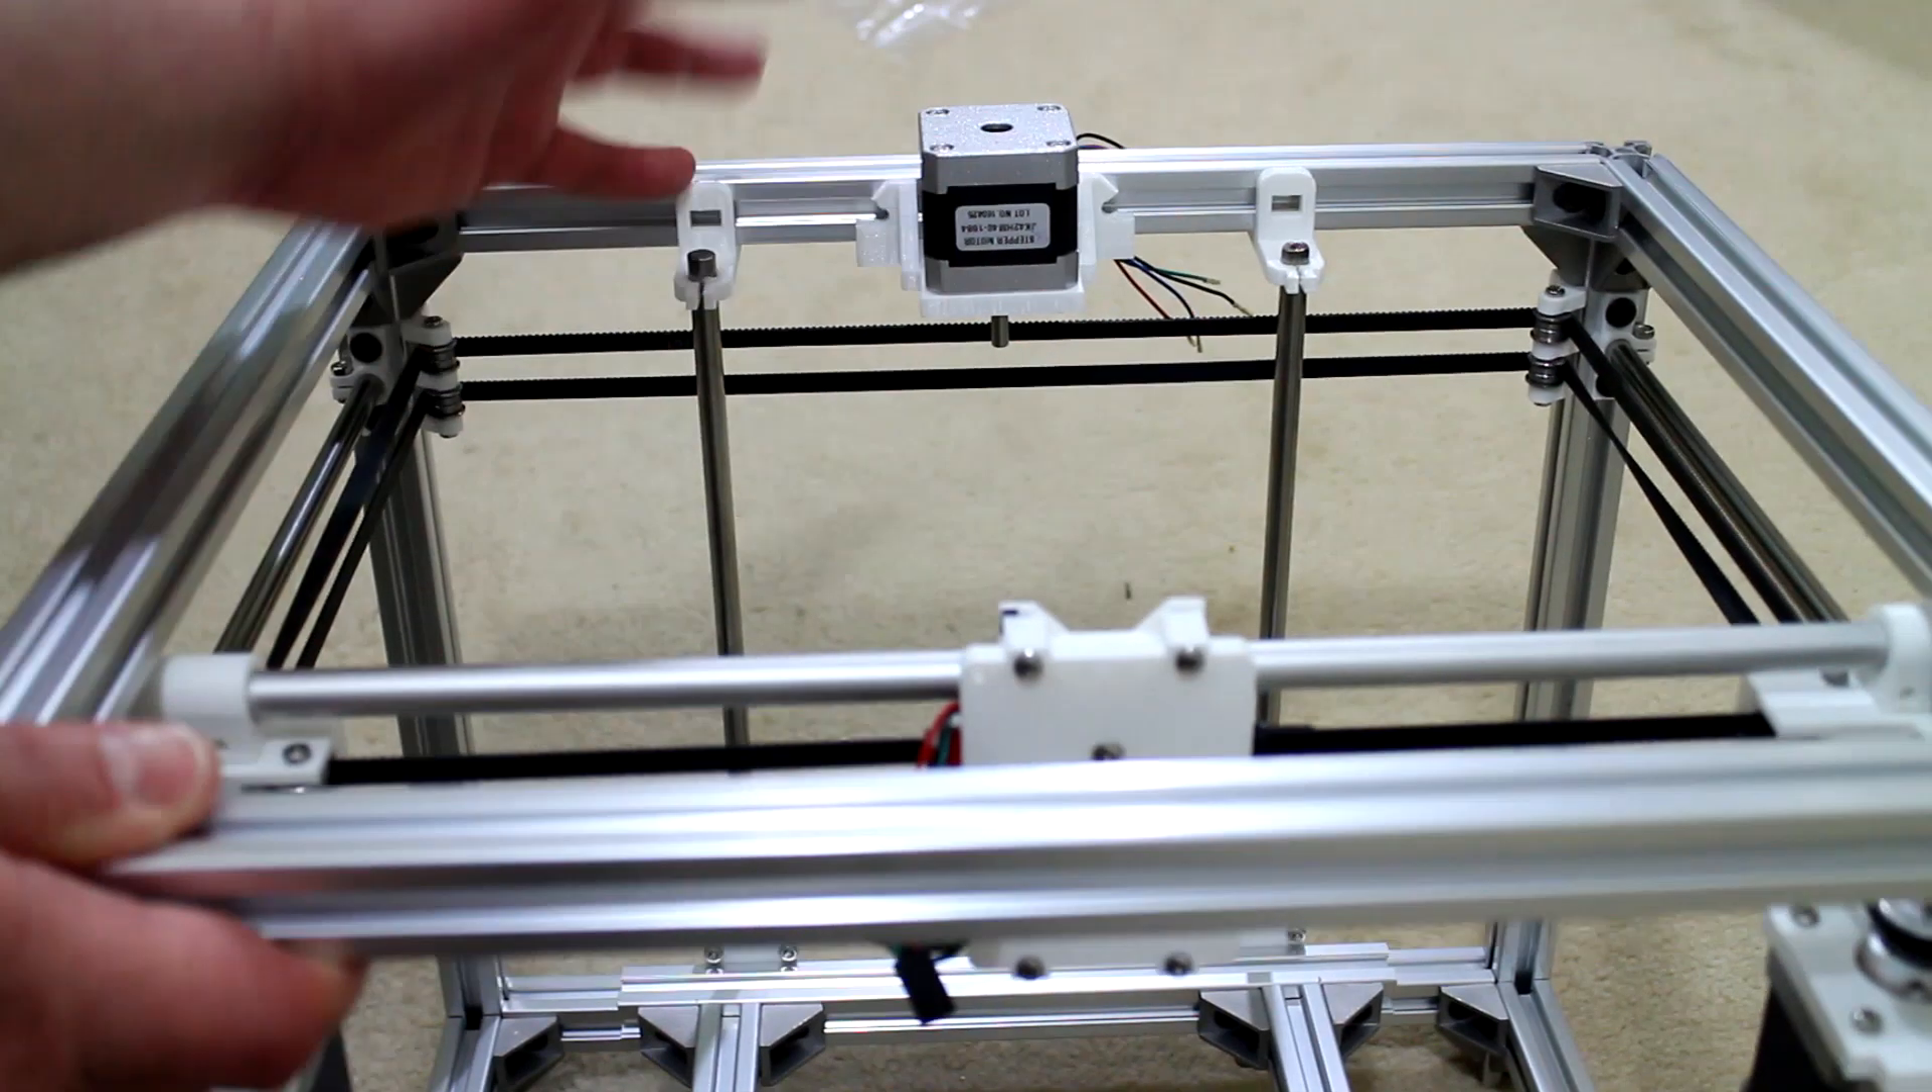The motor is sticking out above the frame.